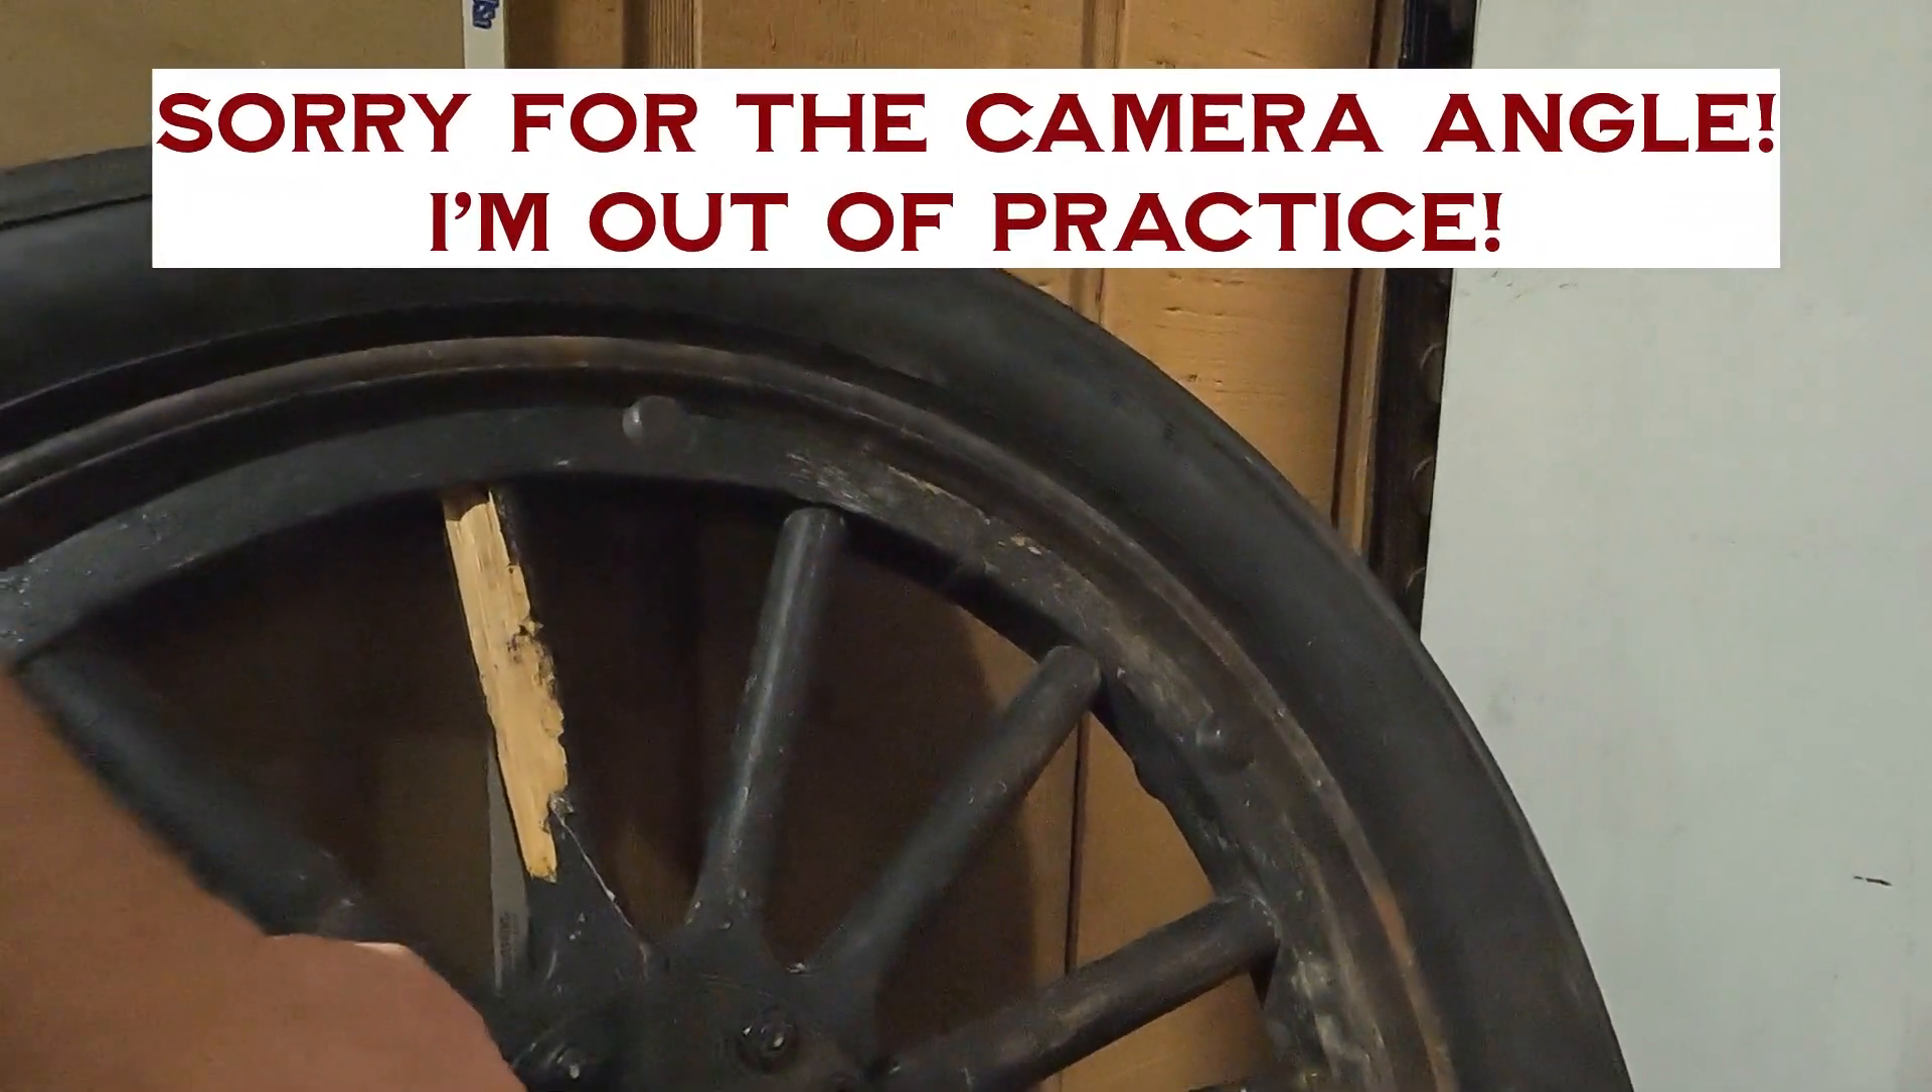You can see right there, there's the rest of the spindle. It's still in there. I haven't gotten around to pulling it out yet.